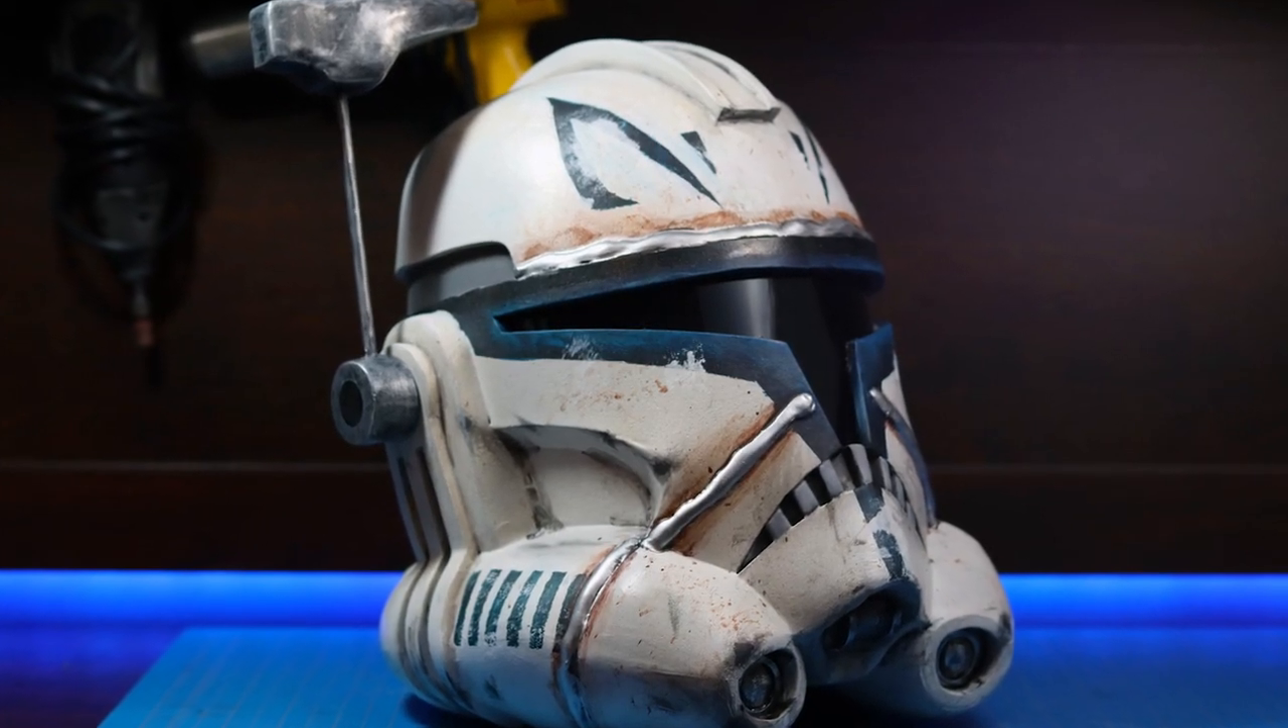This visor was then hot glued into place and the bucket was complete.